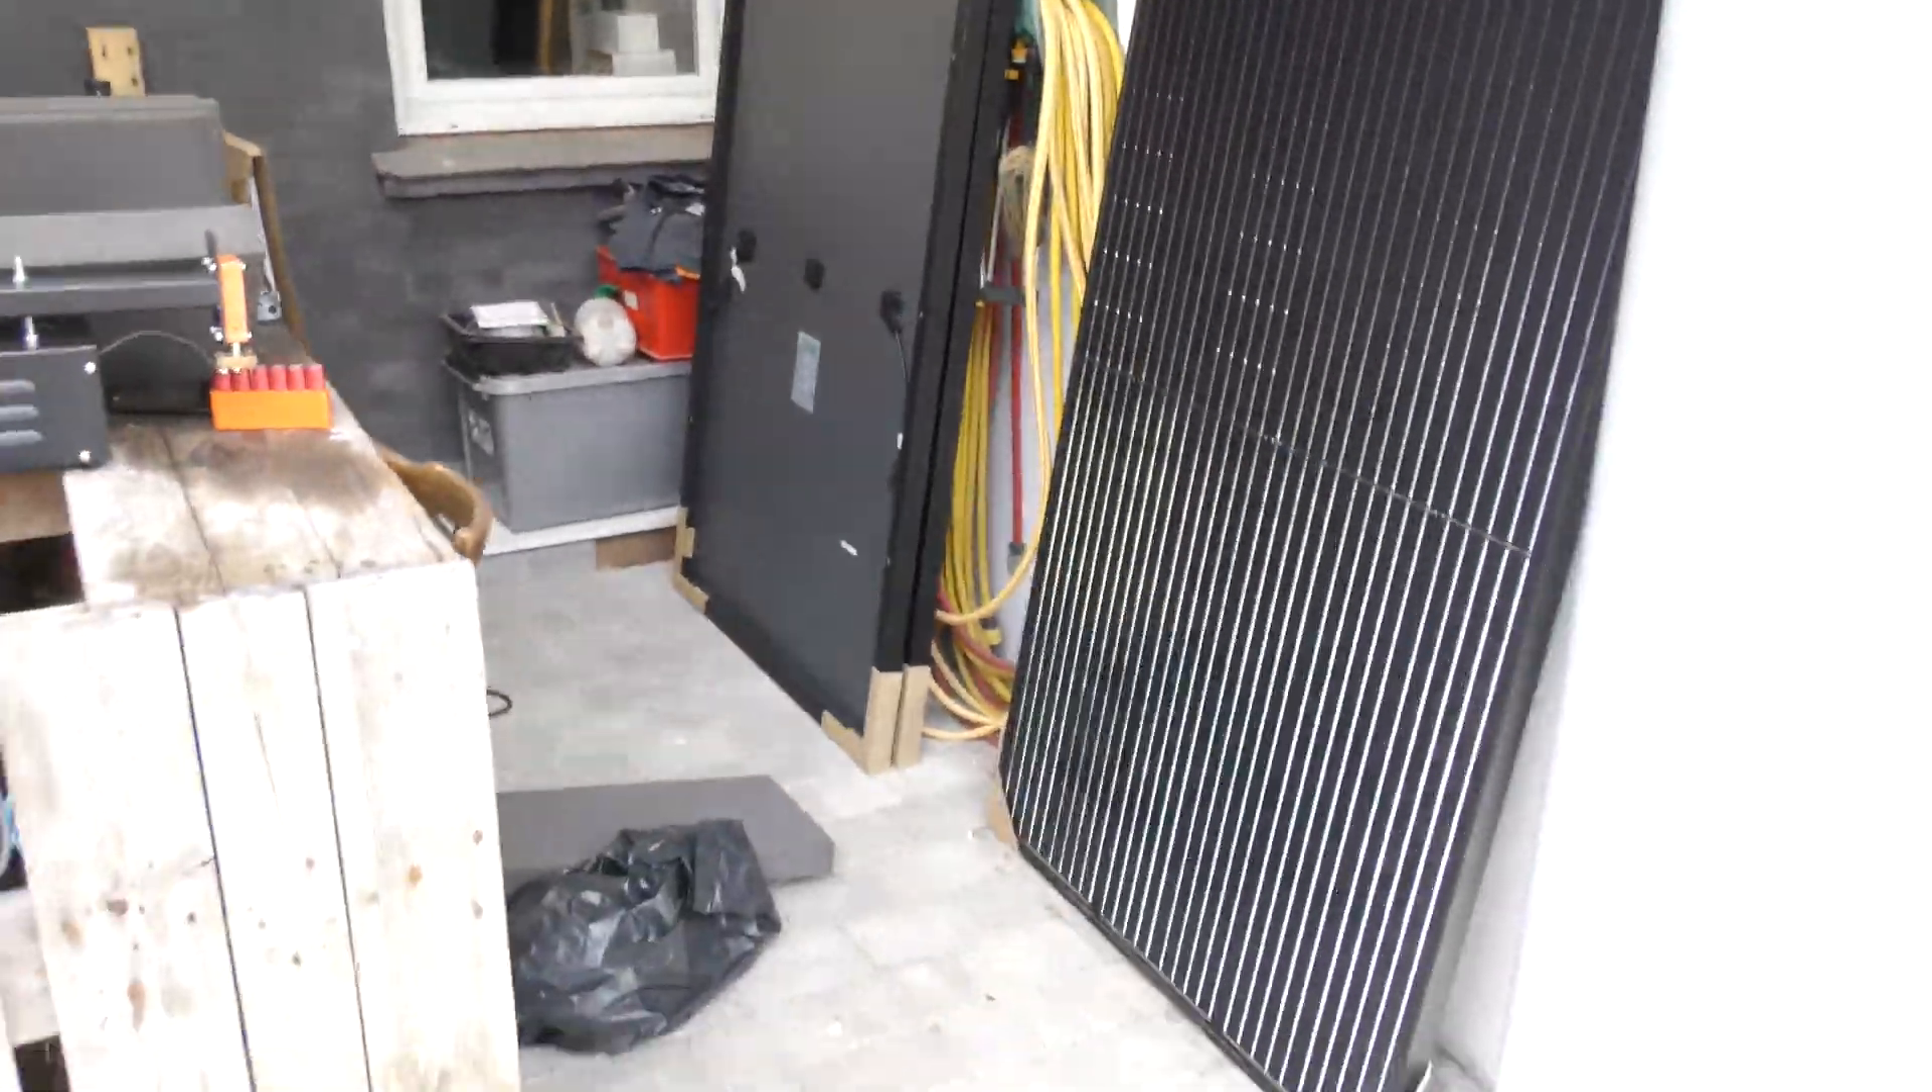This is the three solar panels that I have not yet mounted.